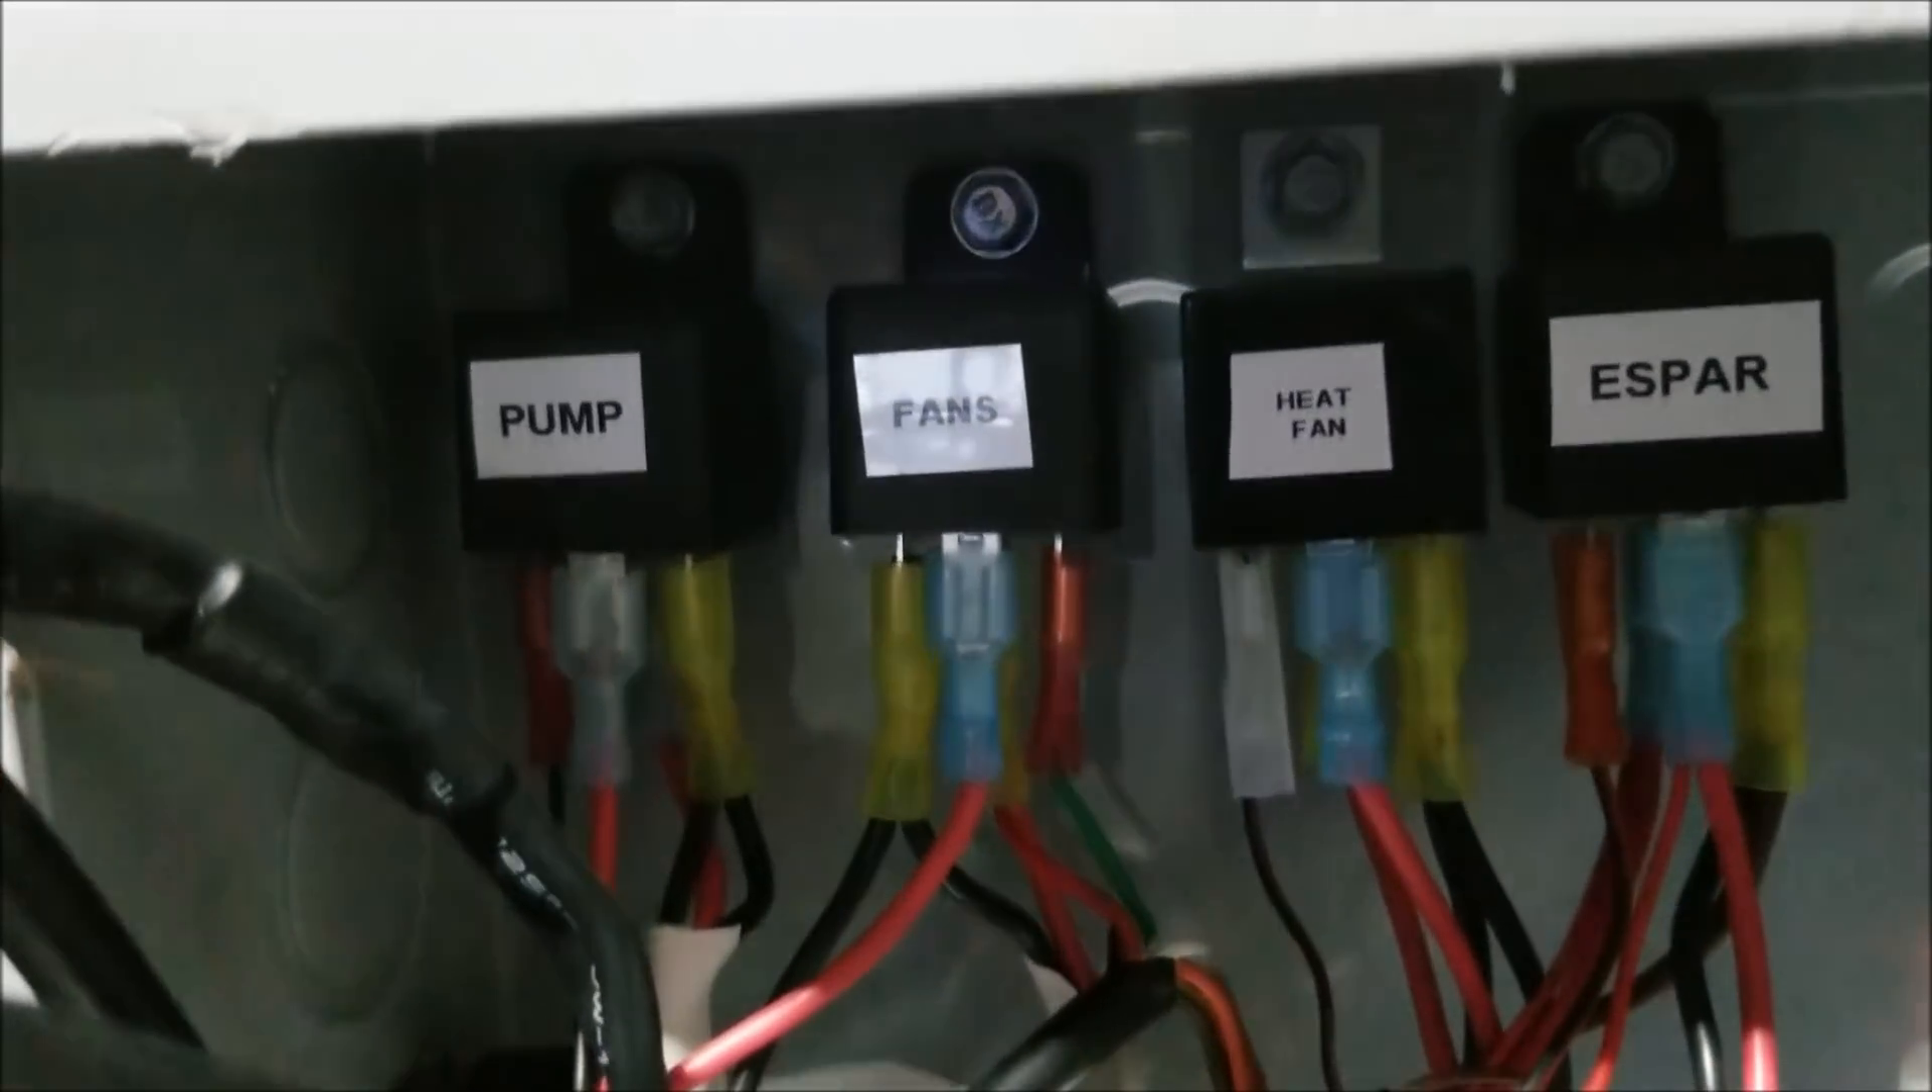All right I got the relay made up for the heater fan.